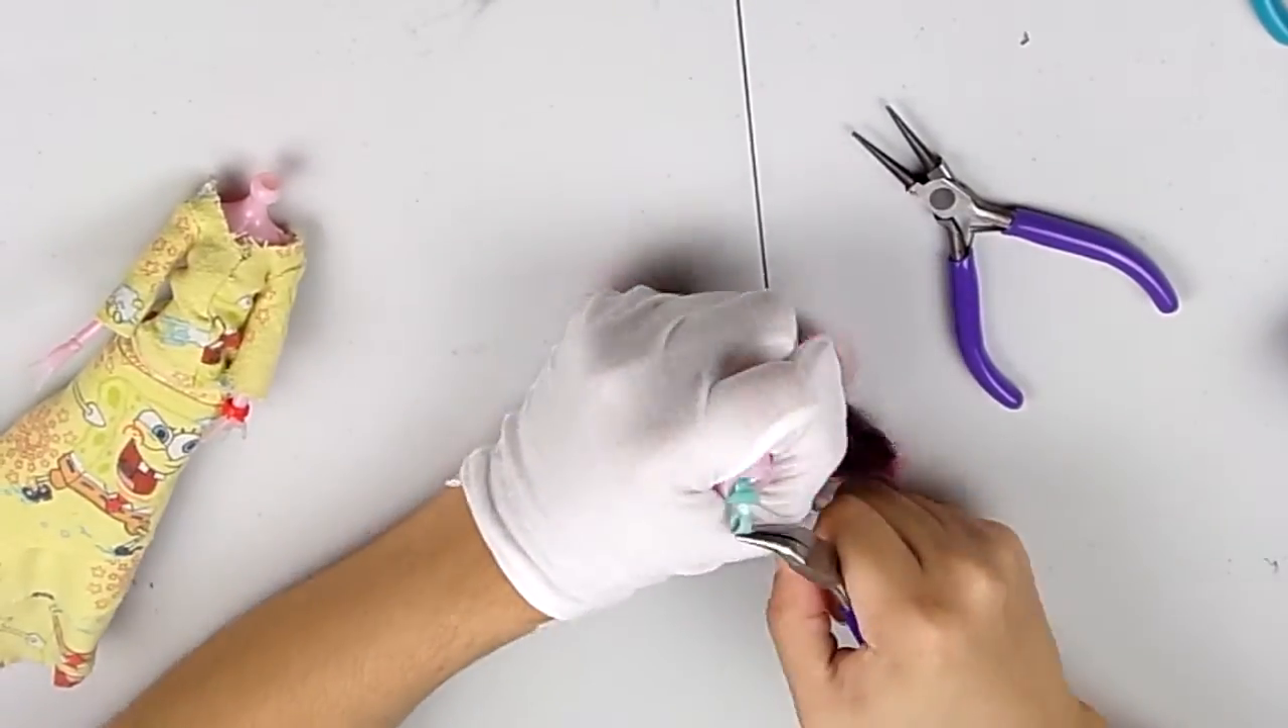My doll is currently headless well her head isn't connected to her body.